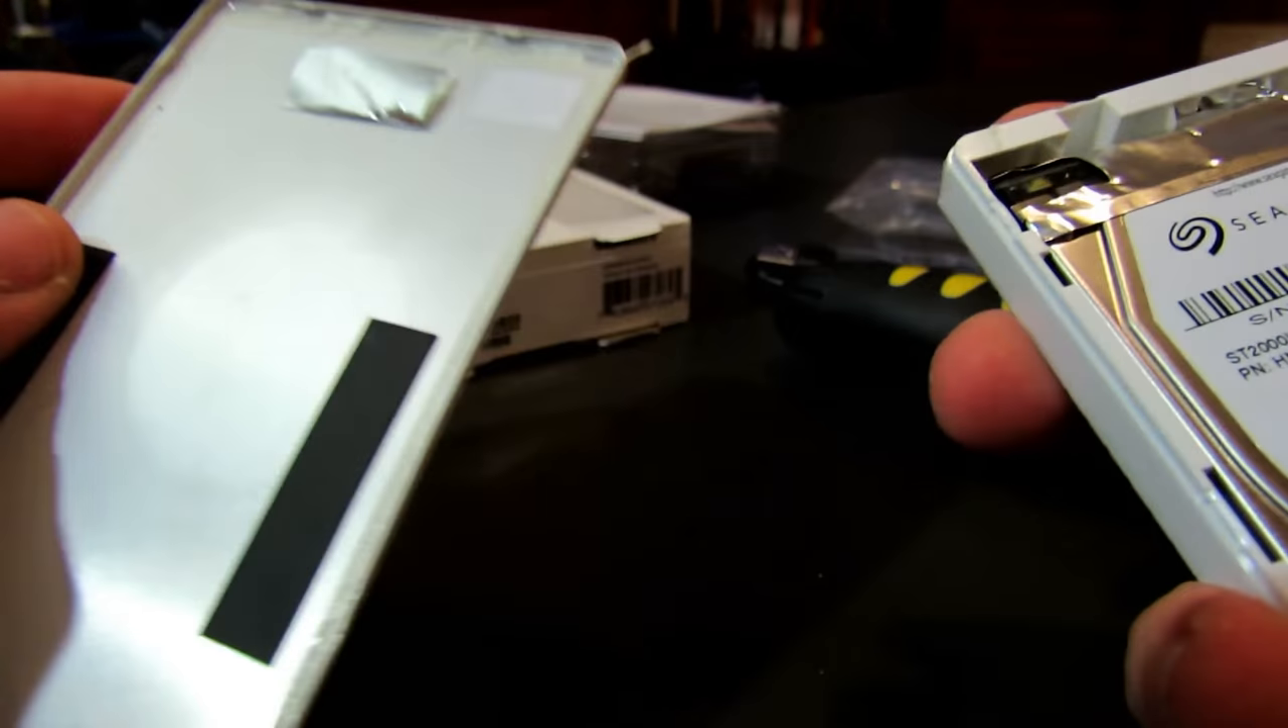Alright well that case is finally off.